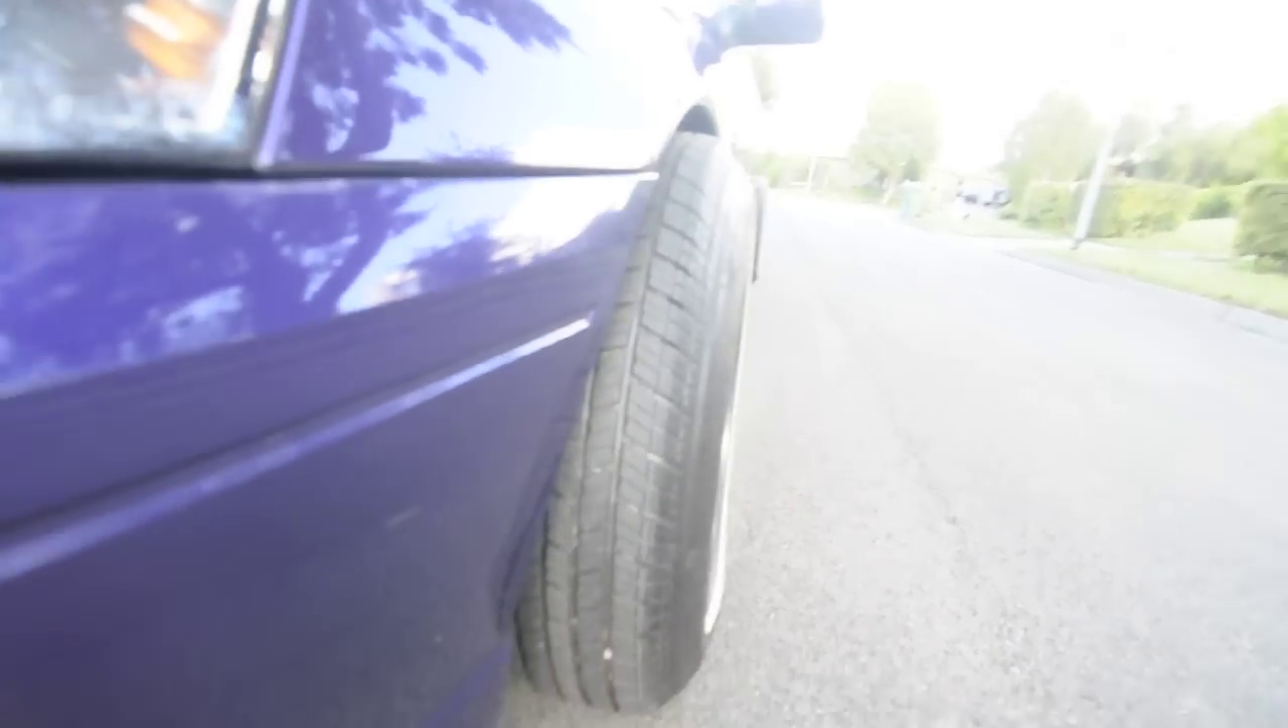But as you can see, they stick out a fair bit.